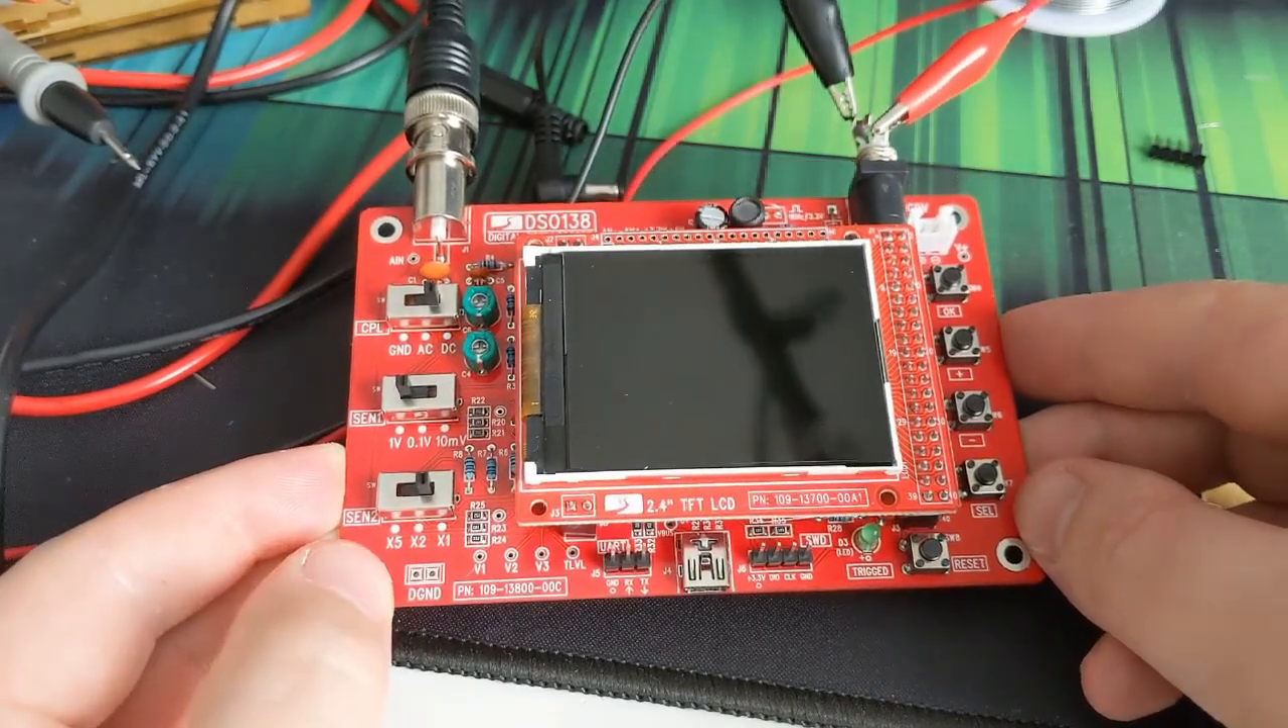Okay so after a few hours of soldering this is the finished product or at least the finished PCB portion of this project.